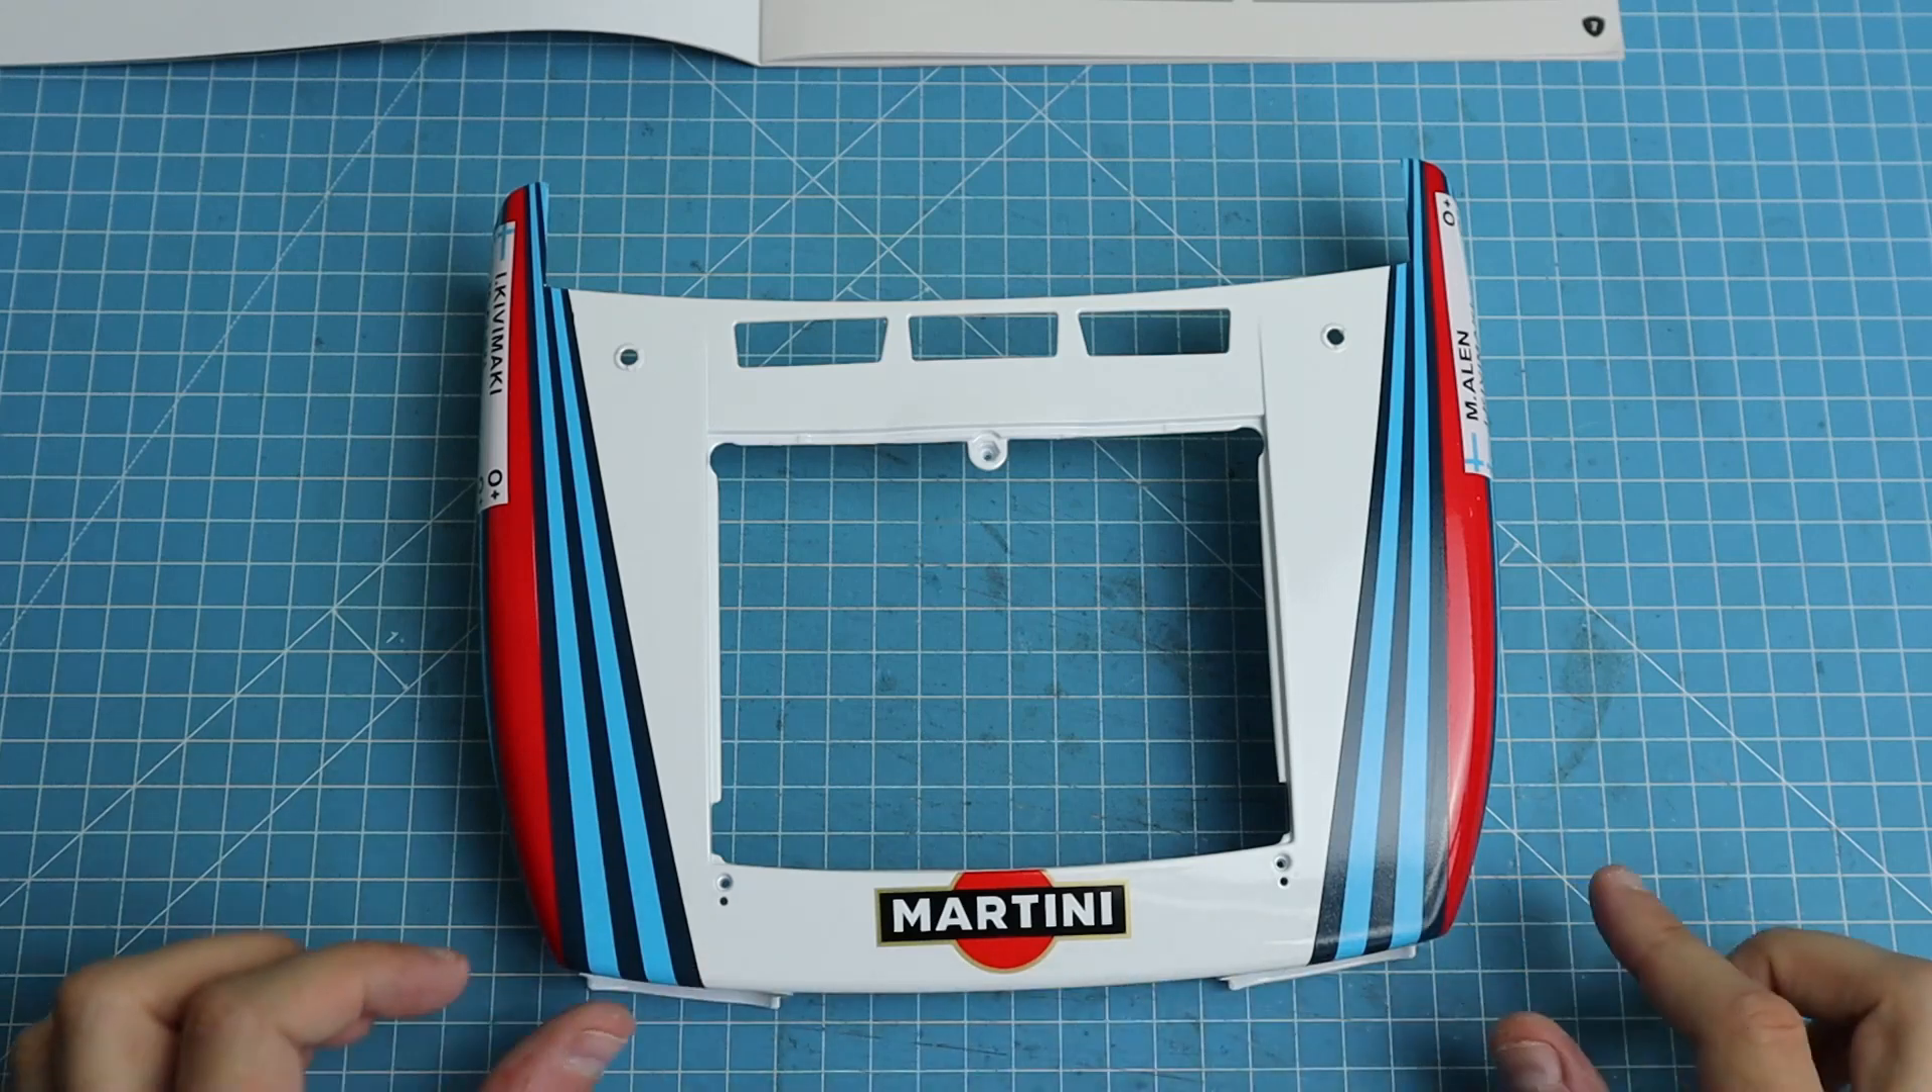Le martini il est bien posé franchement top rien à dire sur le décalcomanie.